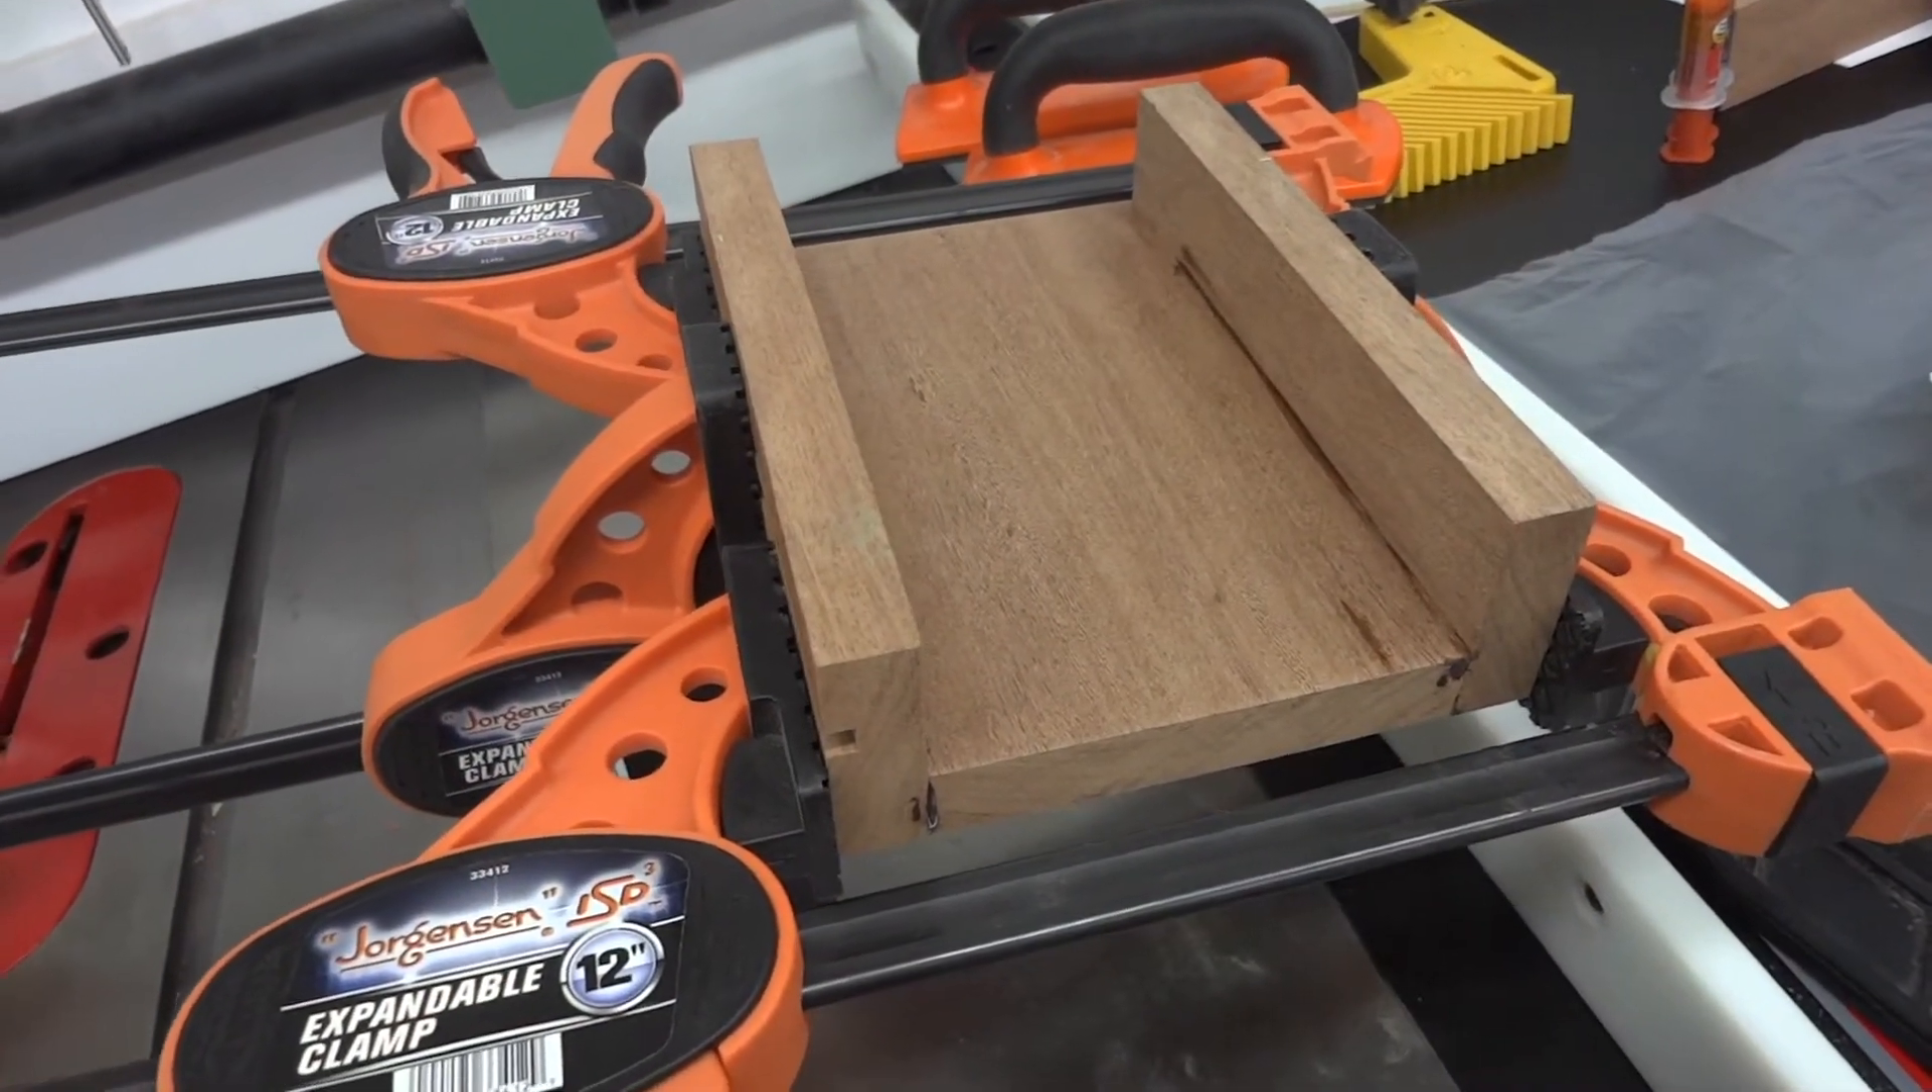OK, now the clamps are on and the pieces aren't sliding around.